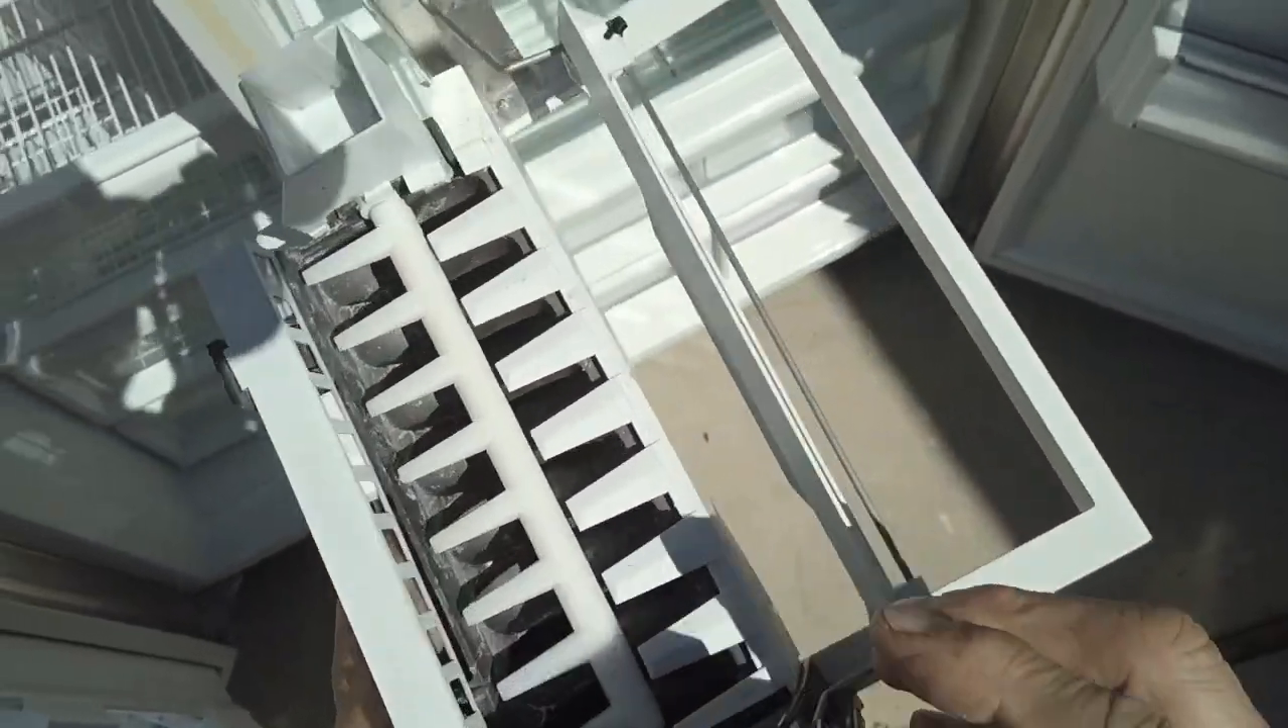Okay here you see you have the ice maker out and it's attached to this bracket.